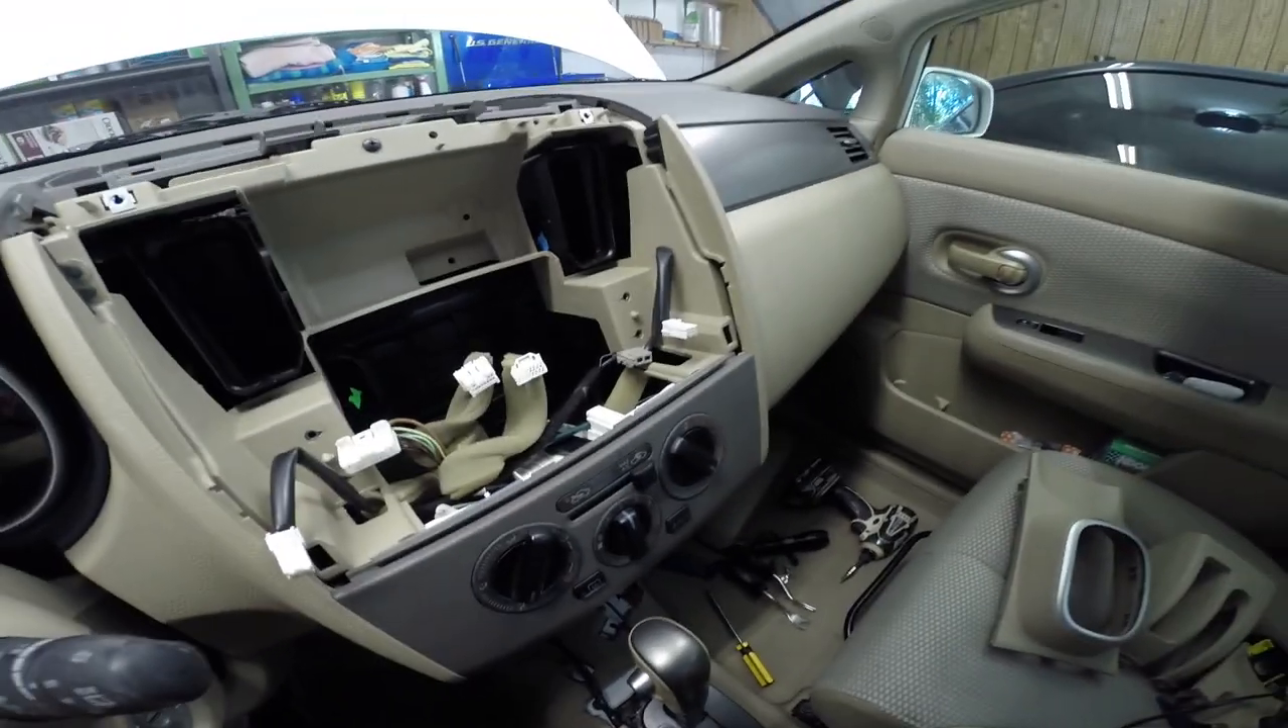And now the whole center console area is exposed.